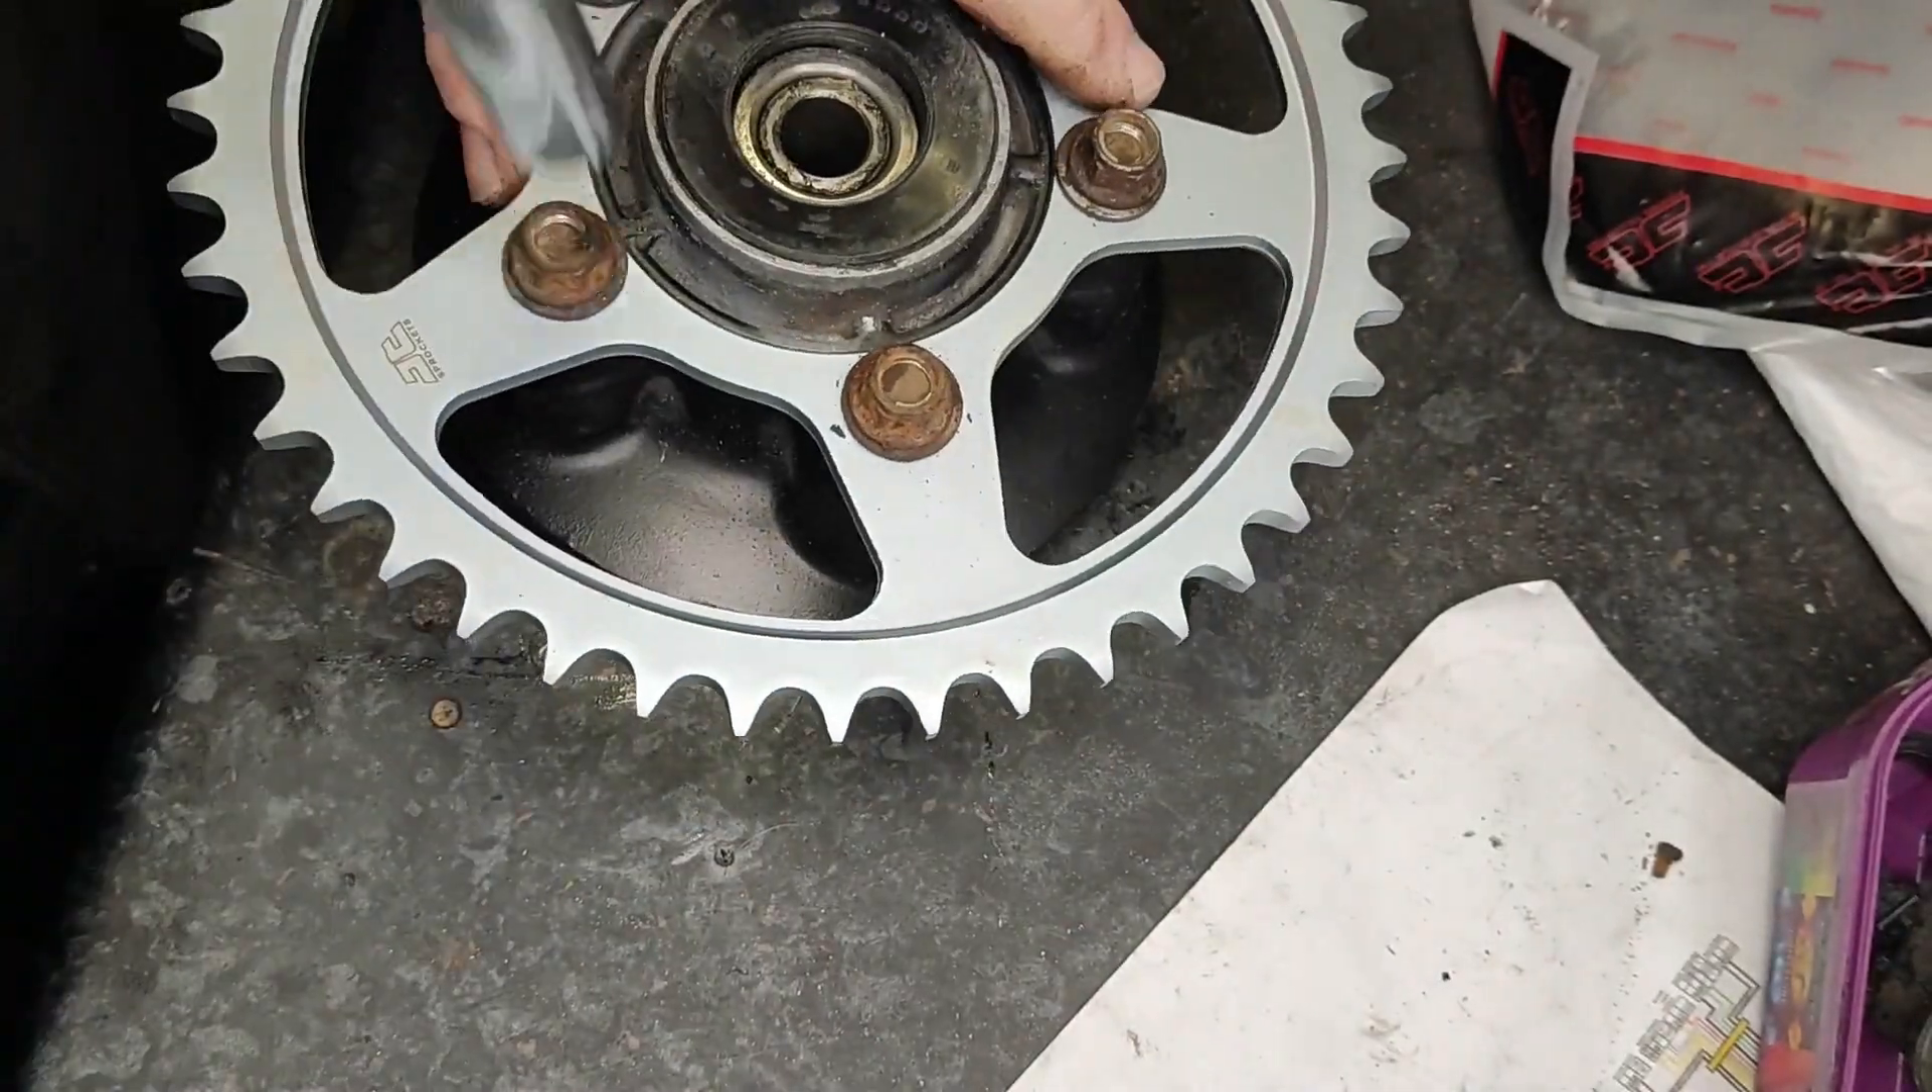Replaced all the bolts. Unpacked the rear sprocket. And then fitted the sprocket back onto the cush drive with some really rusty nuts.